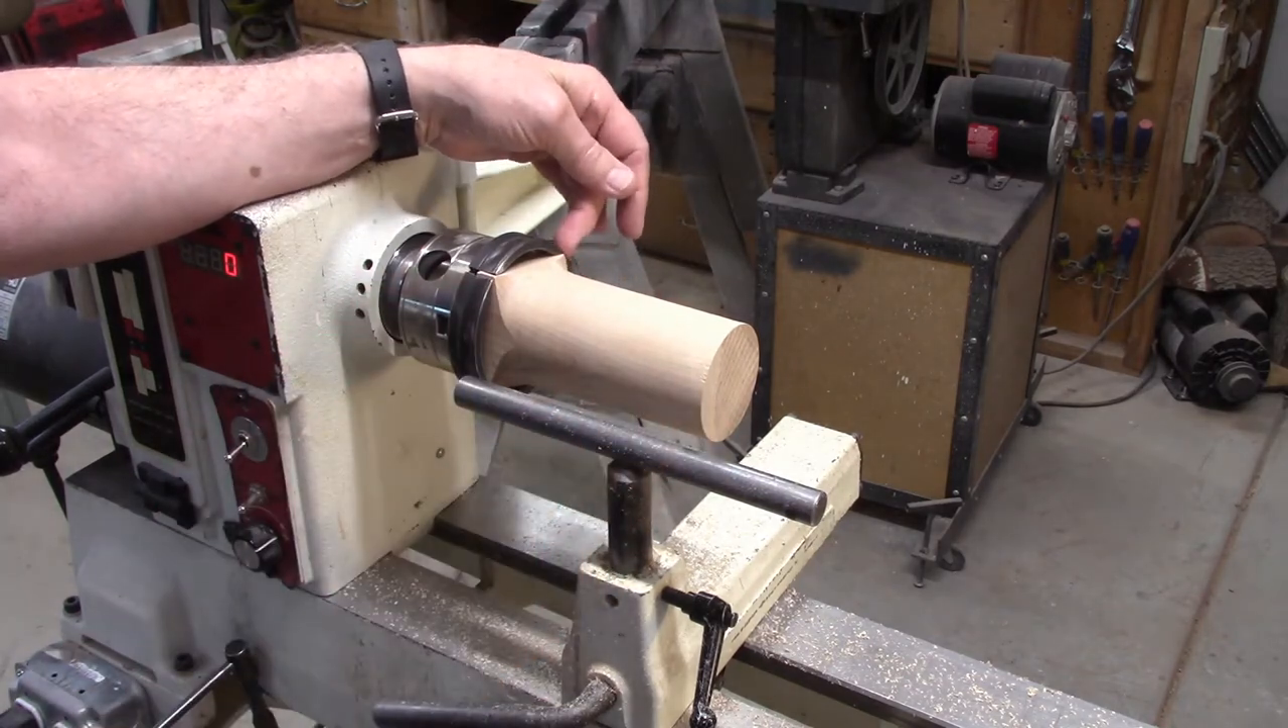You can notice i've already put the blank in the chuck.